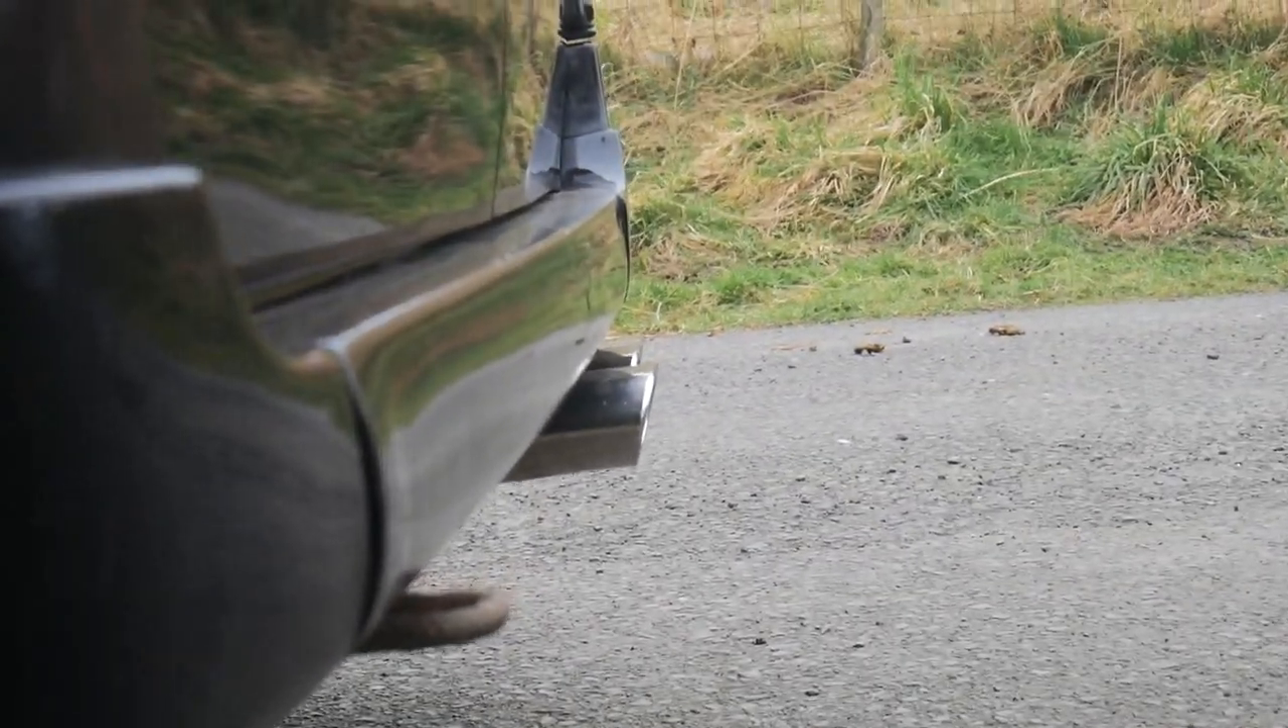So, as you can see now, the exhaust sticks out a little bit.